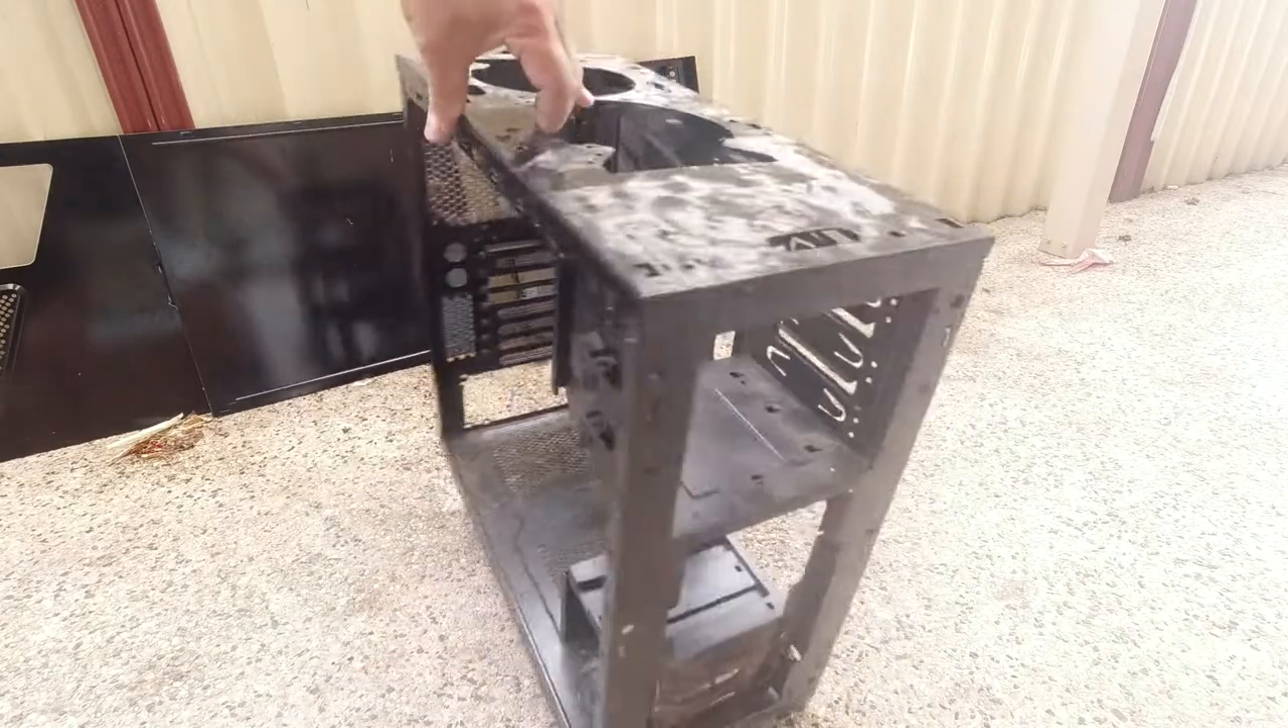Look at that the entire case completely taken apart.